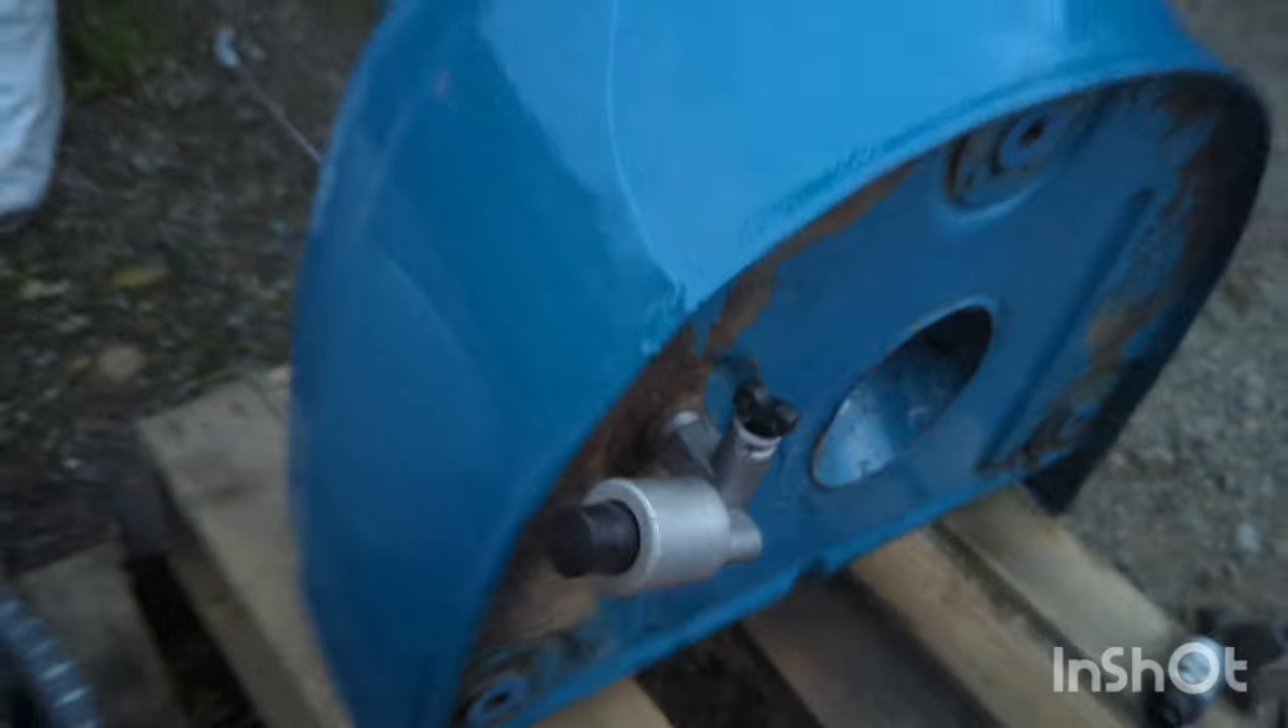I've got the new petcock and primer mechanism installed to the tank there.